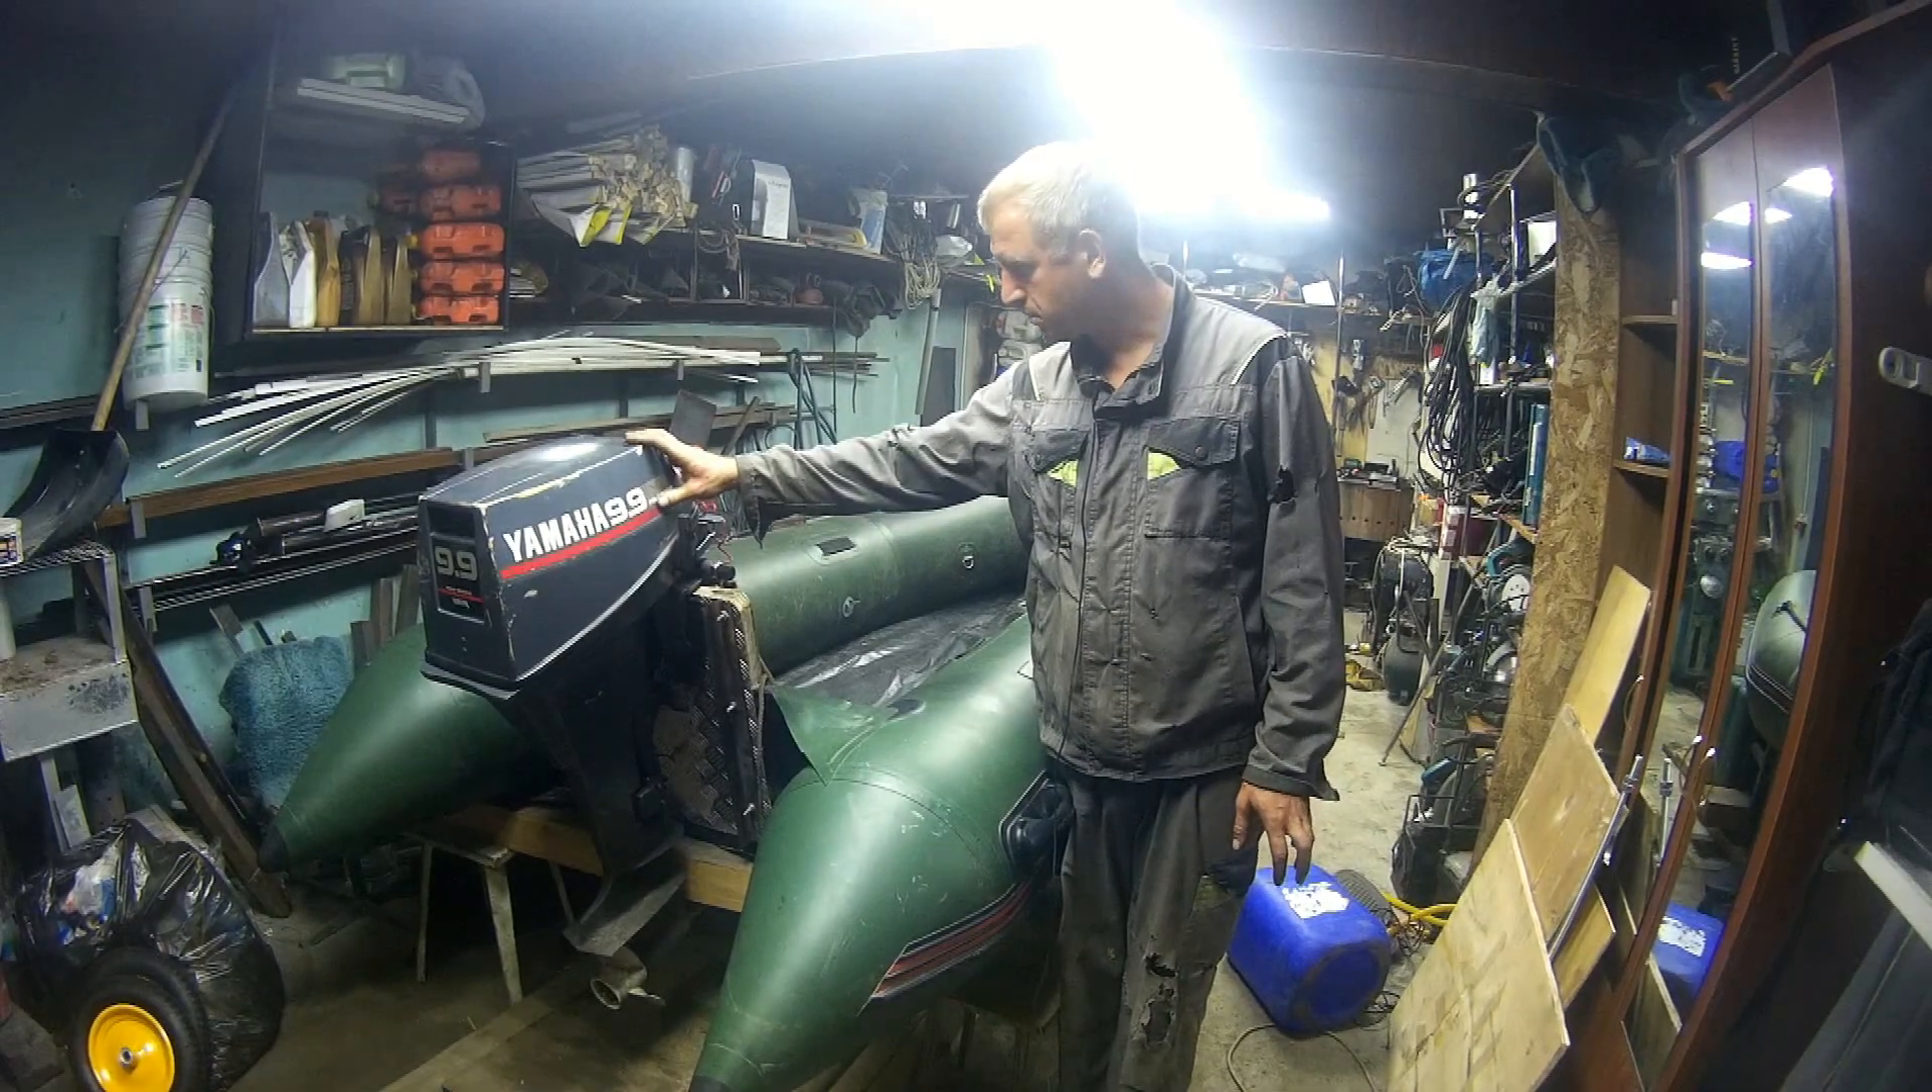Пробная установка двигателя. Двигатель установлен. Все нормально.